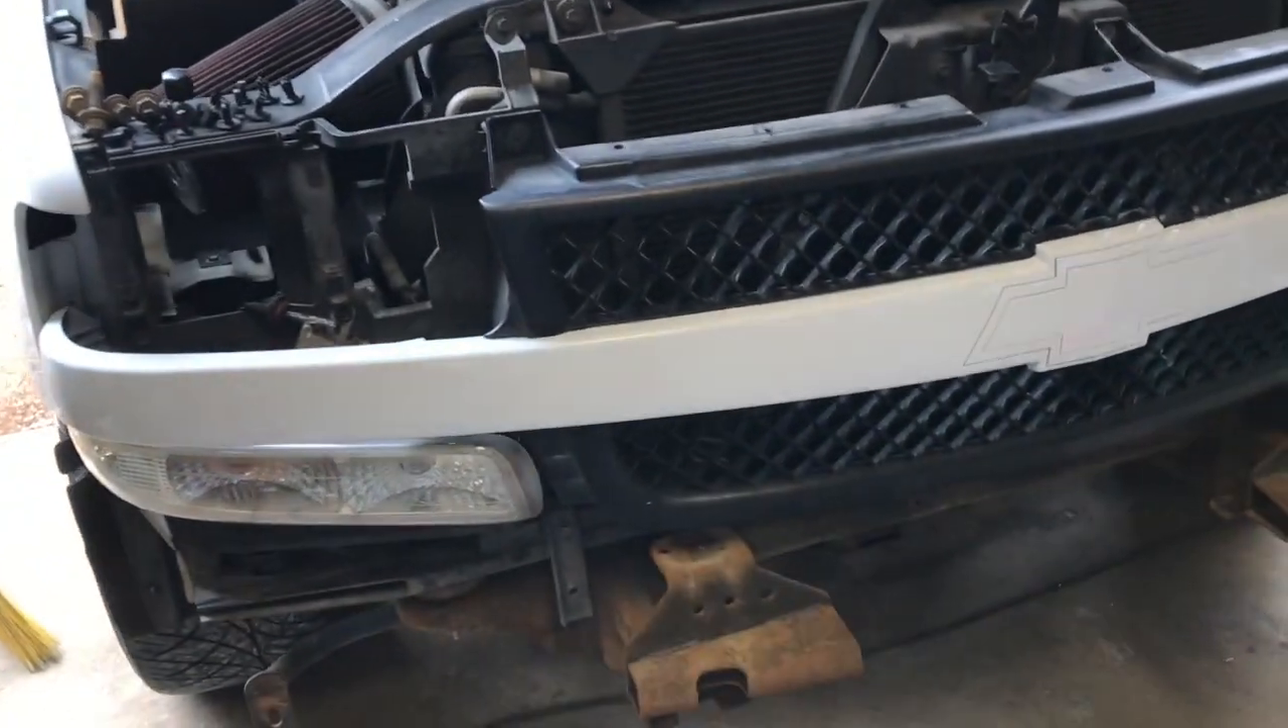All right so we got the grill in got it all bolted down it fits really good.